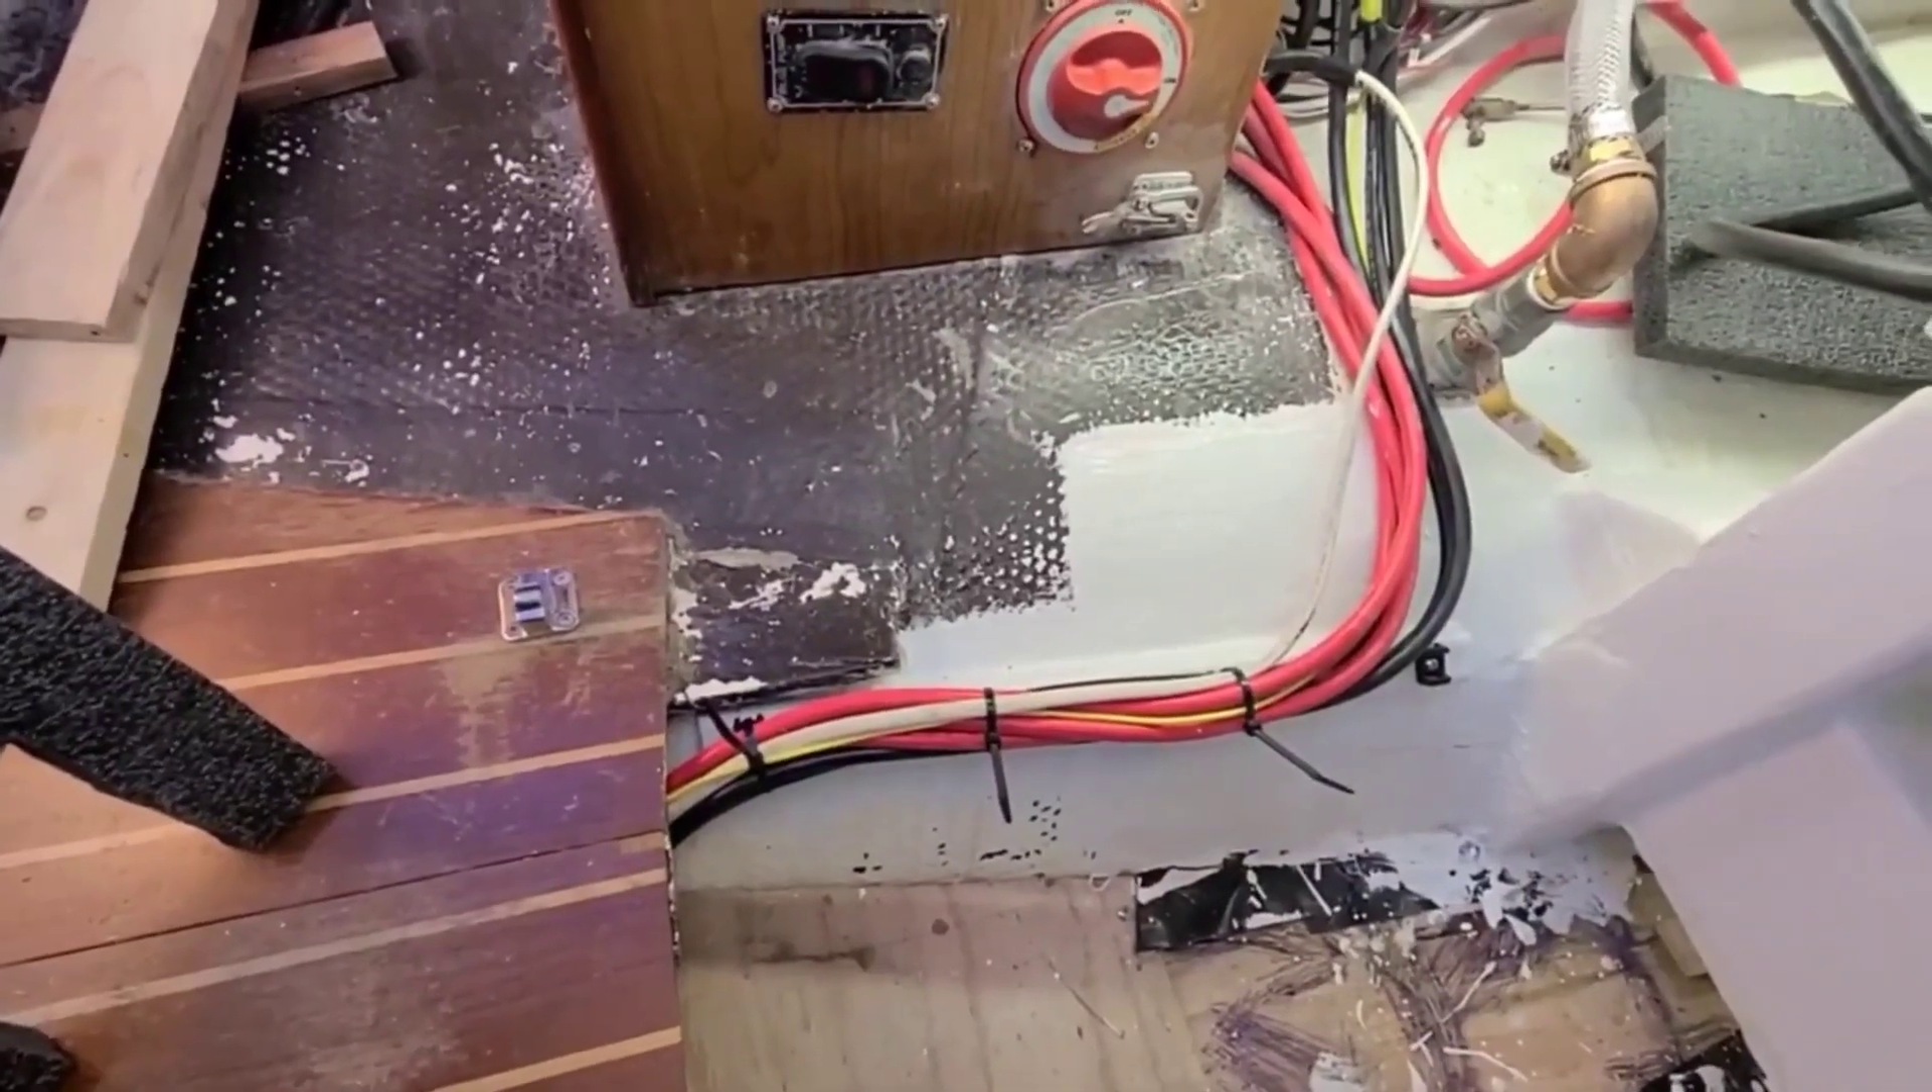I temporarily zip tied those cables but I haven't decided how exactly I will run it through.